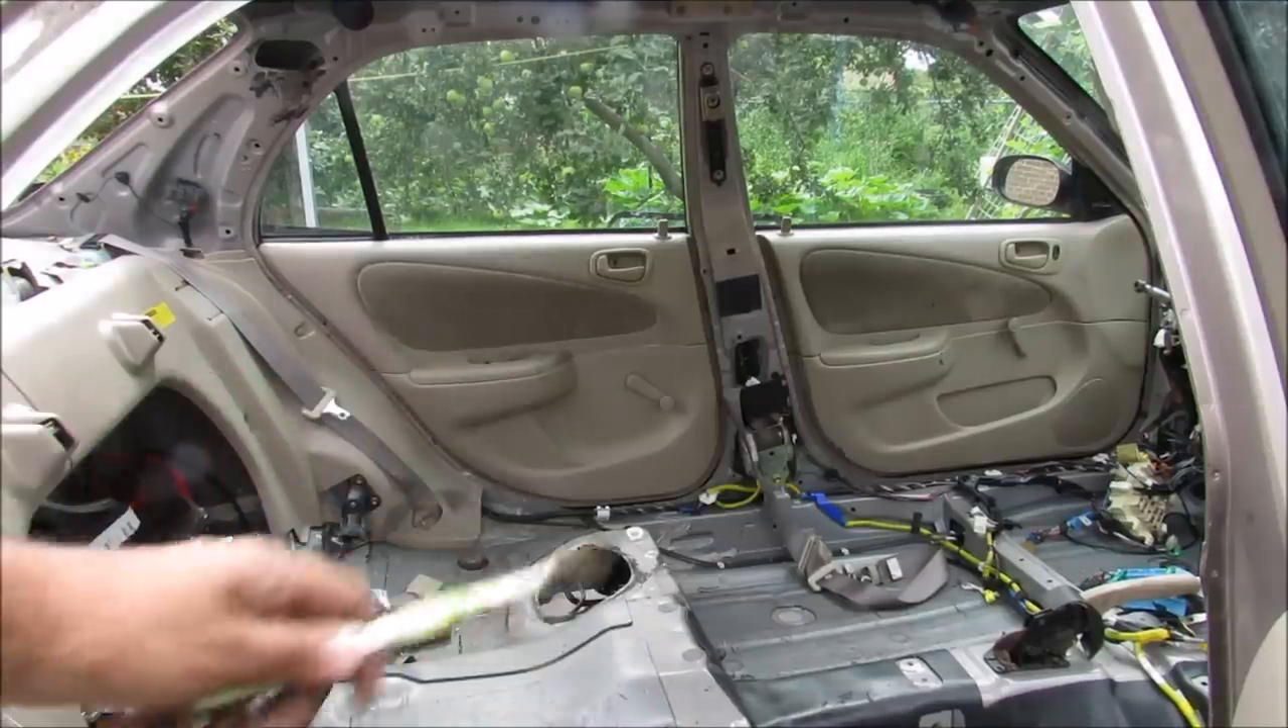Now as you can already tell, I've got the interior stripped out and that will help with cutting the B pillars as well as the C pillars so there's no trim in the way.